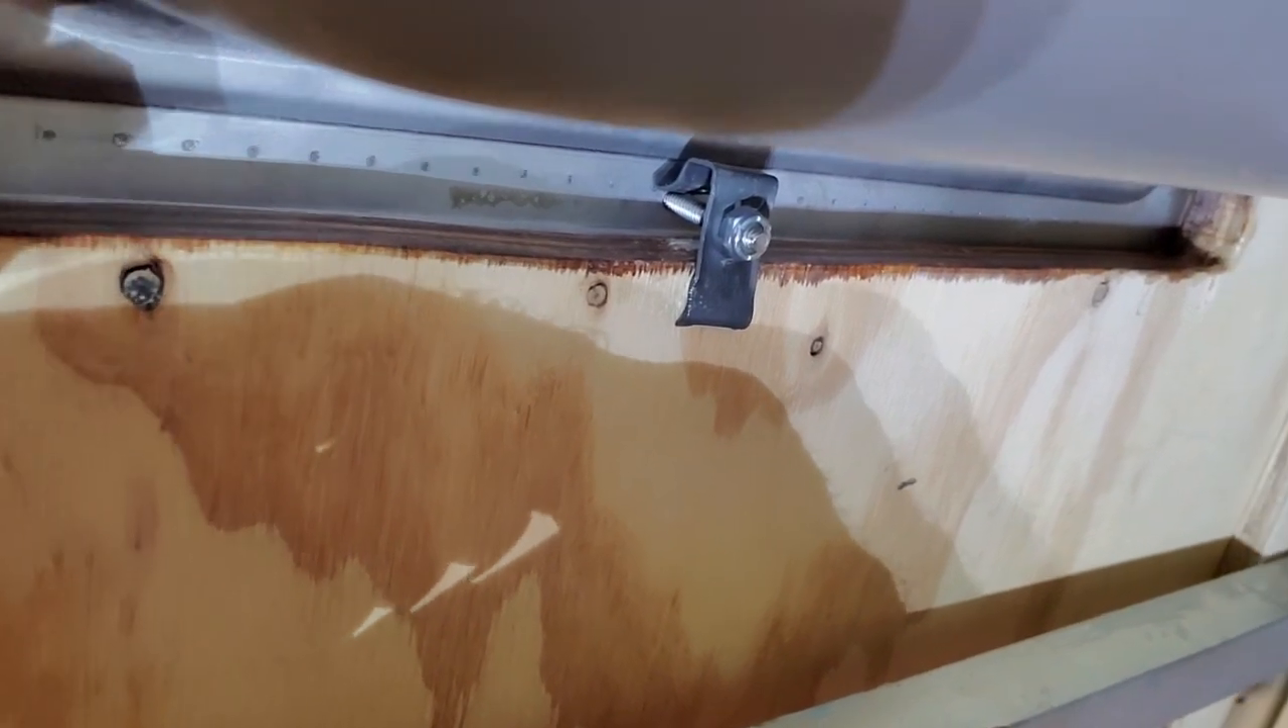There's the clip it's attached to the wood.